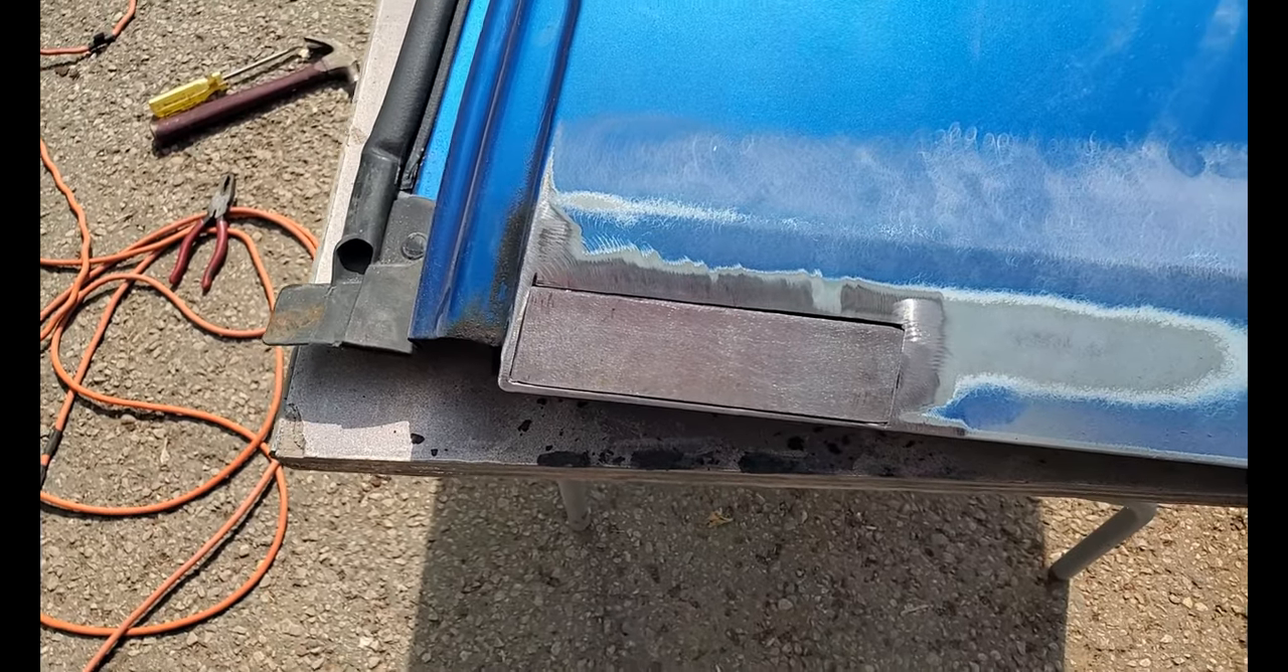The piece is reasonably fitted in a little bit of a gap there I'm gonna have to live with that.